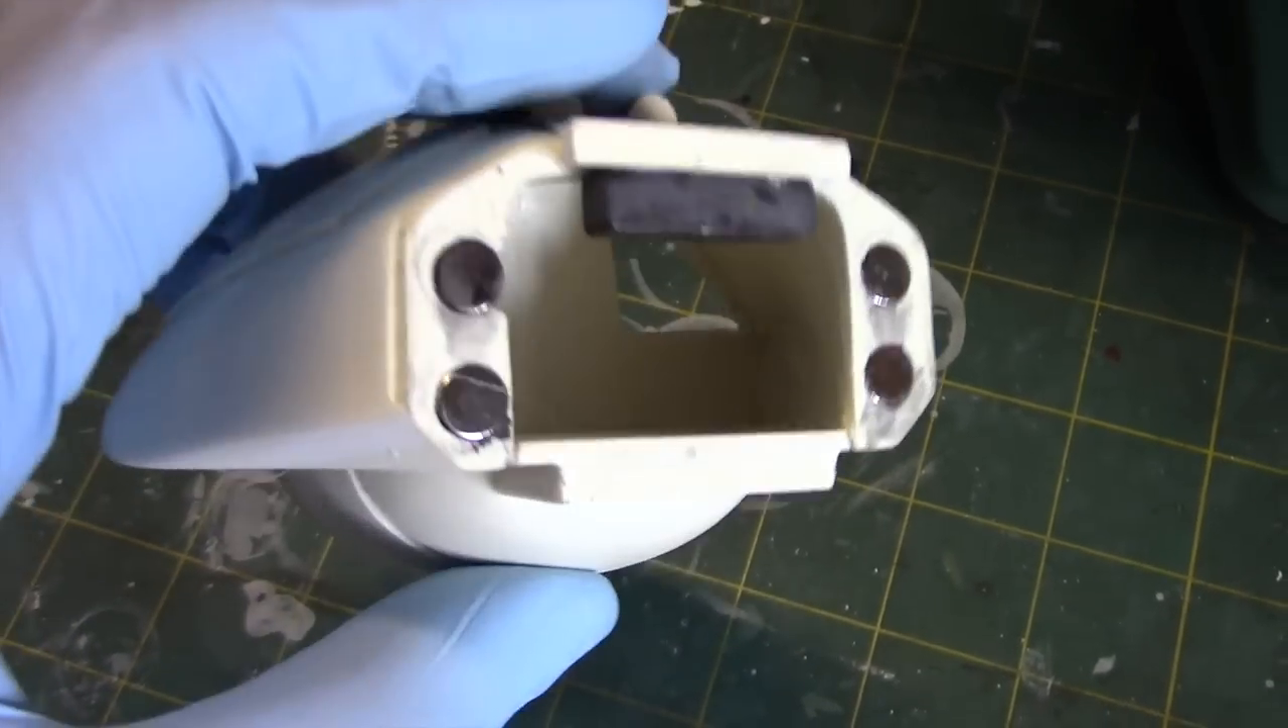So here we now have the magnets in place. I have the four round ones along with this horizontal one.